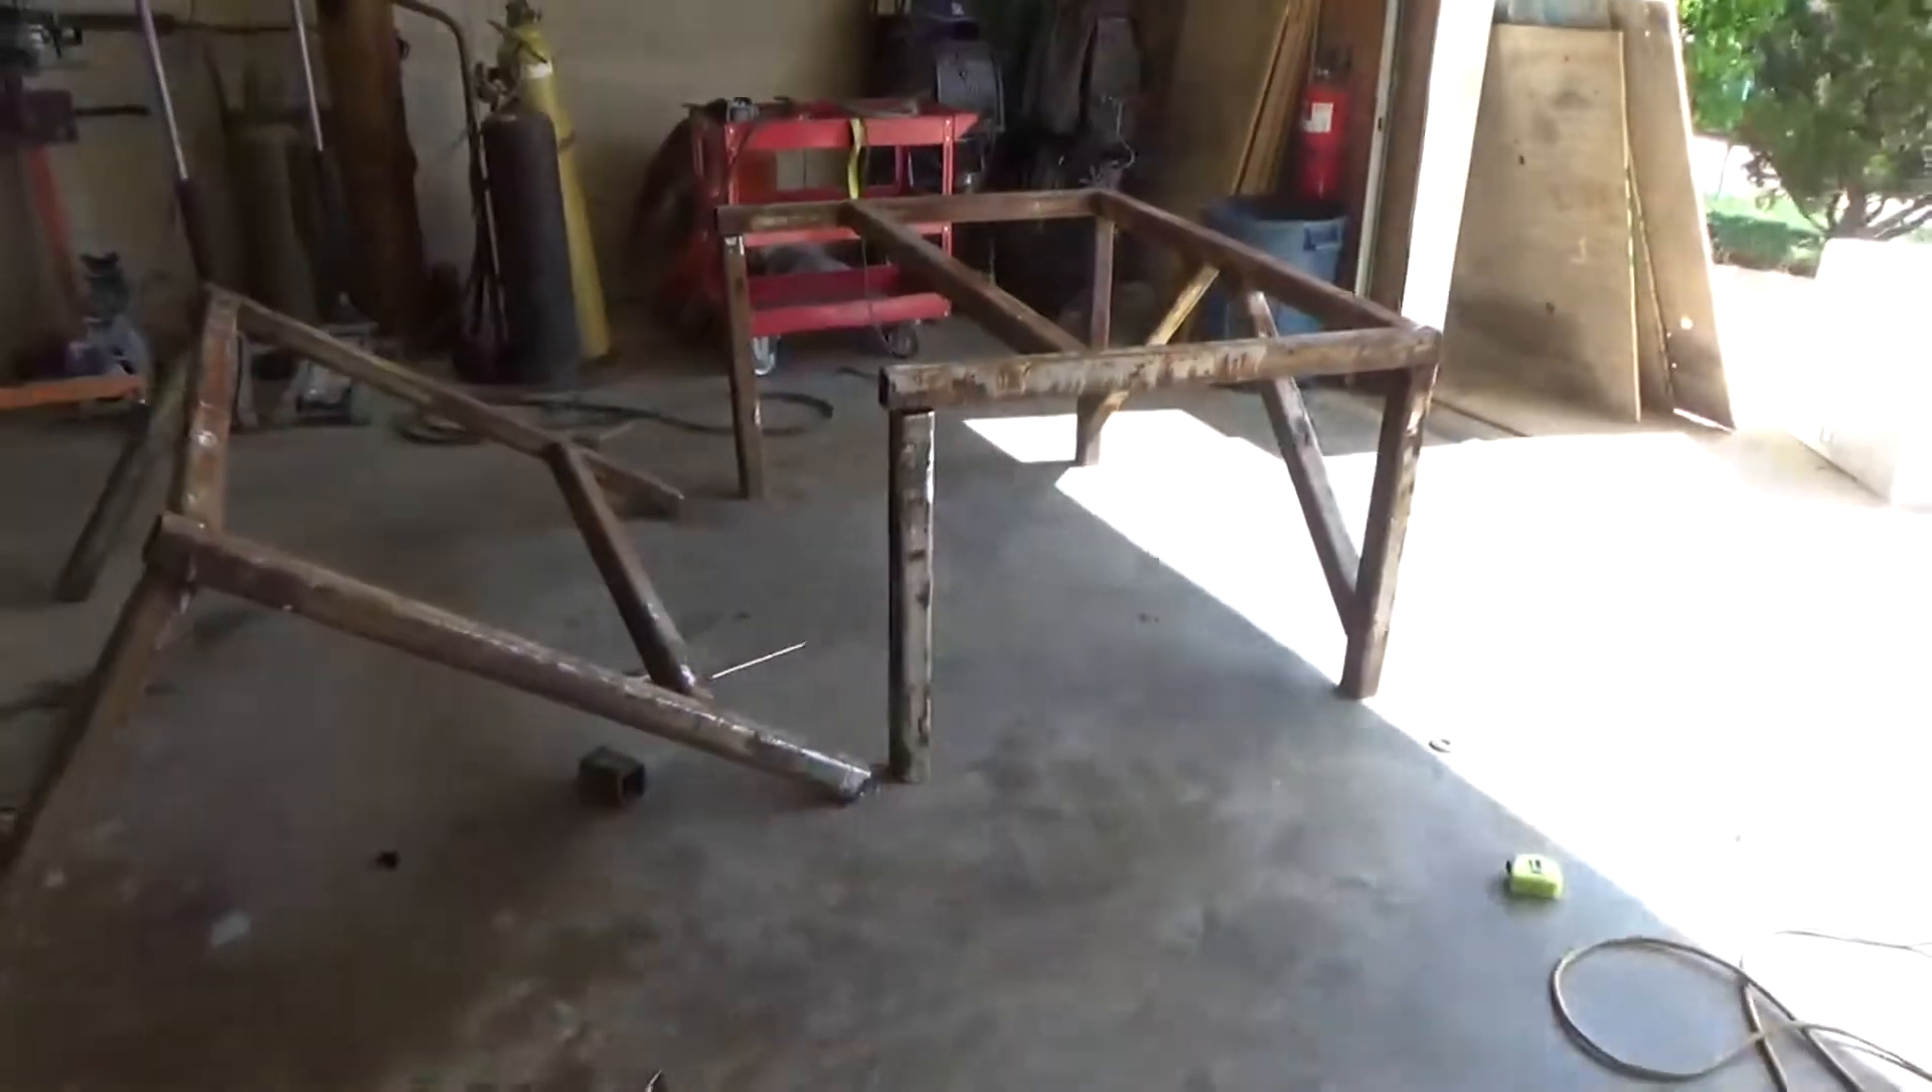Alright, here, uh, I got the legs welded on.